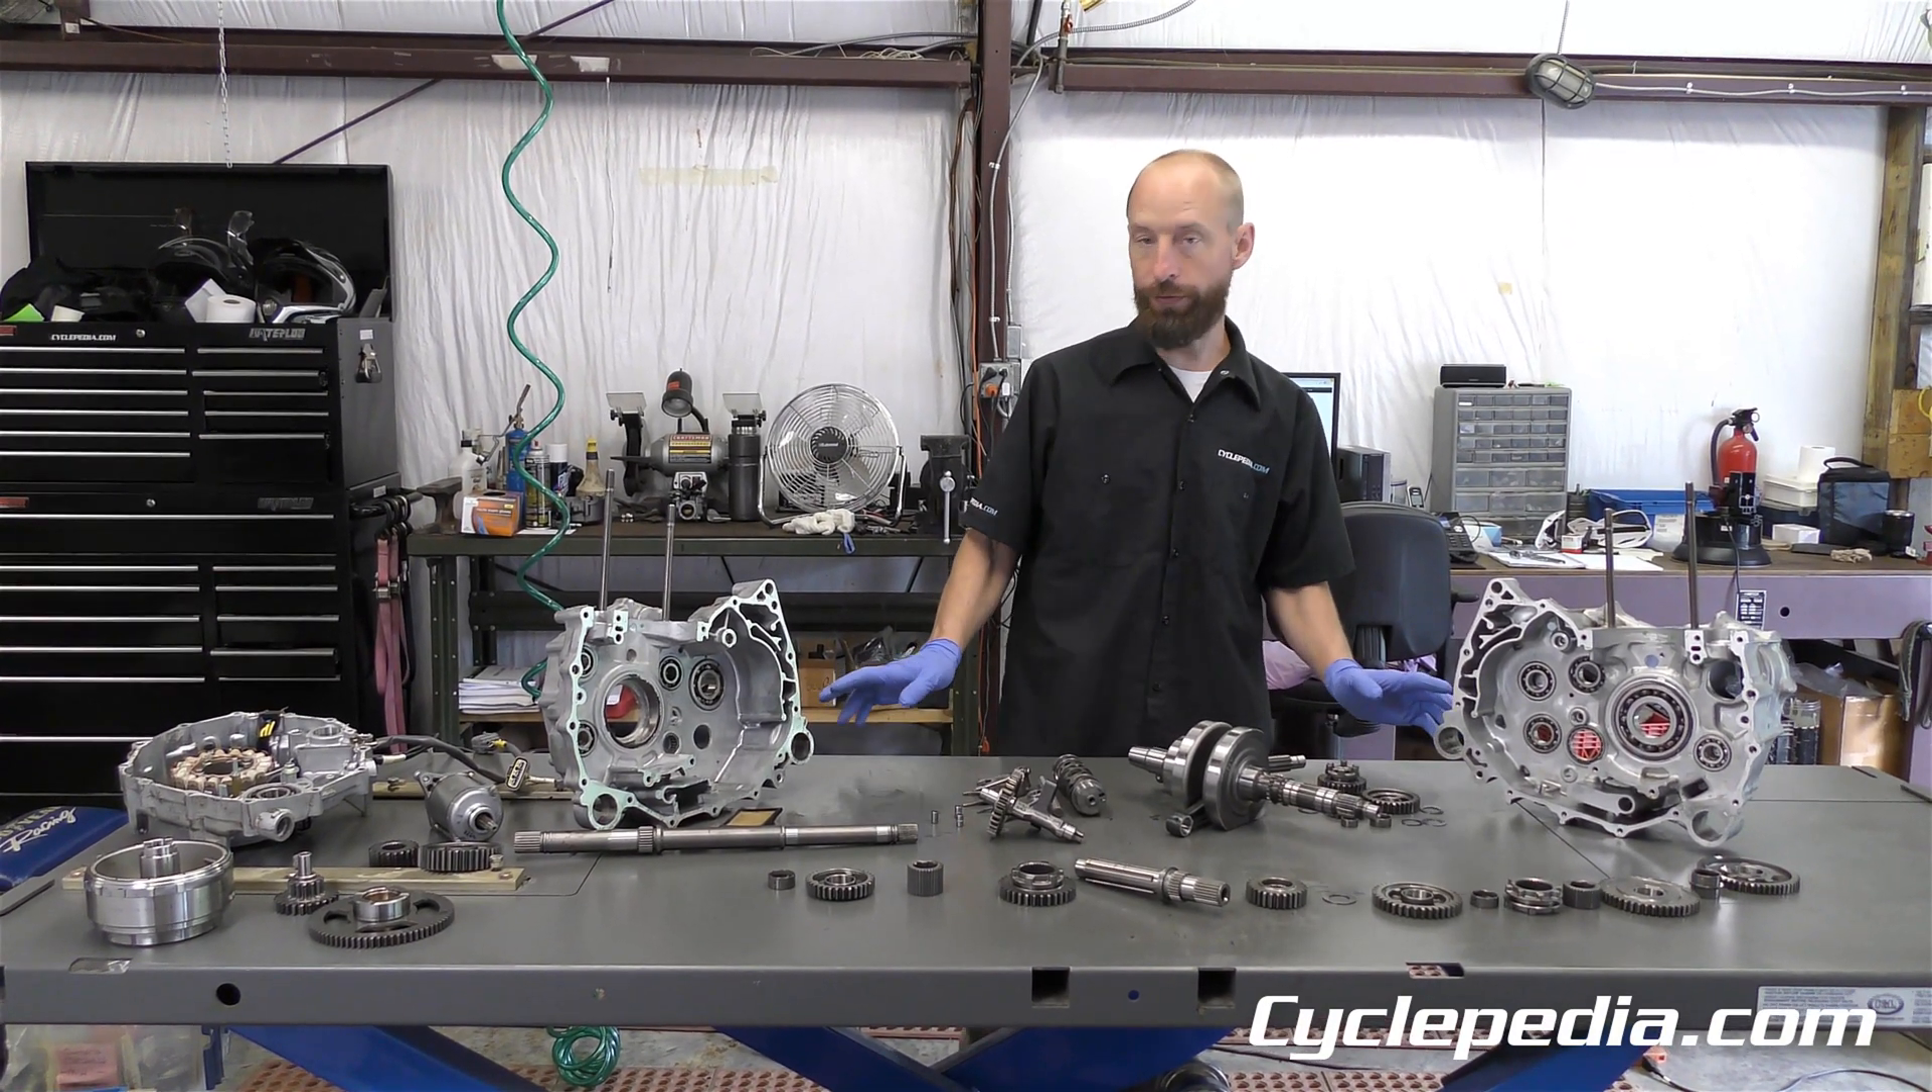So we have fully disassembled our engine now on this honda trx 420.